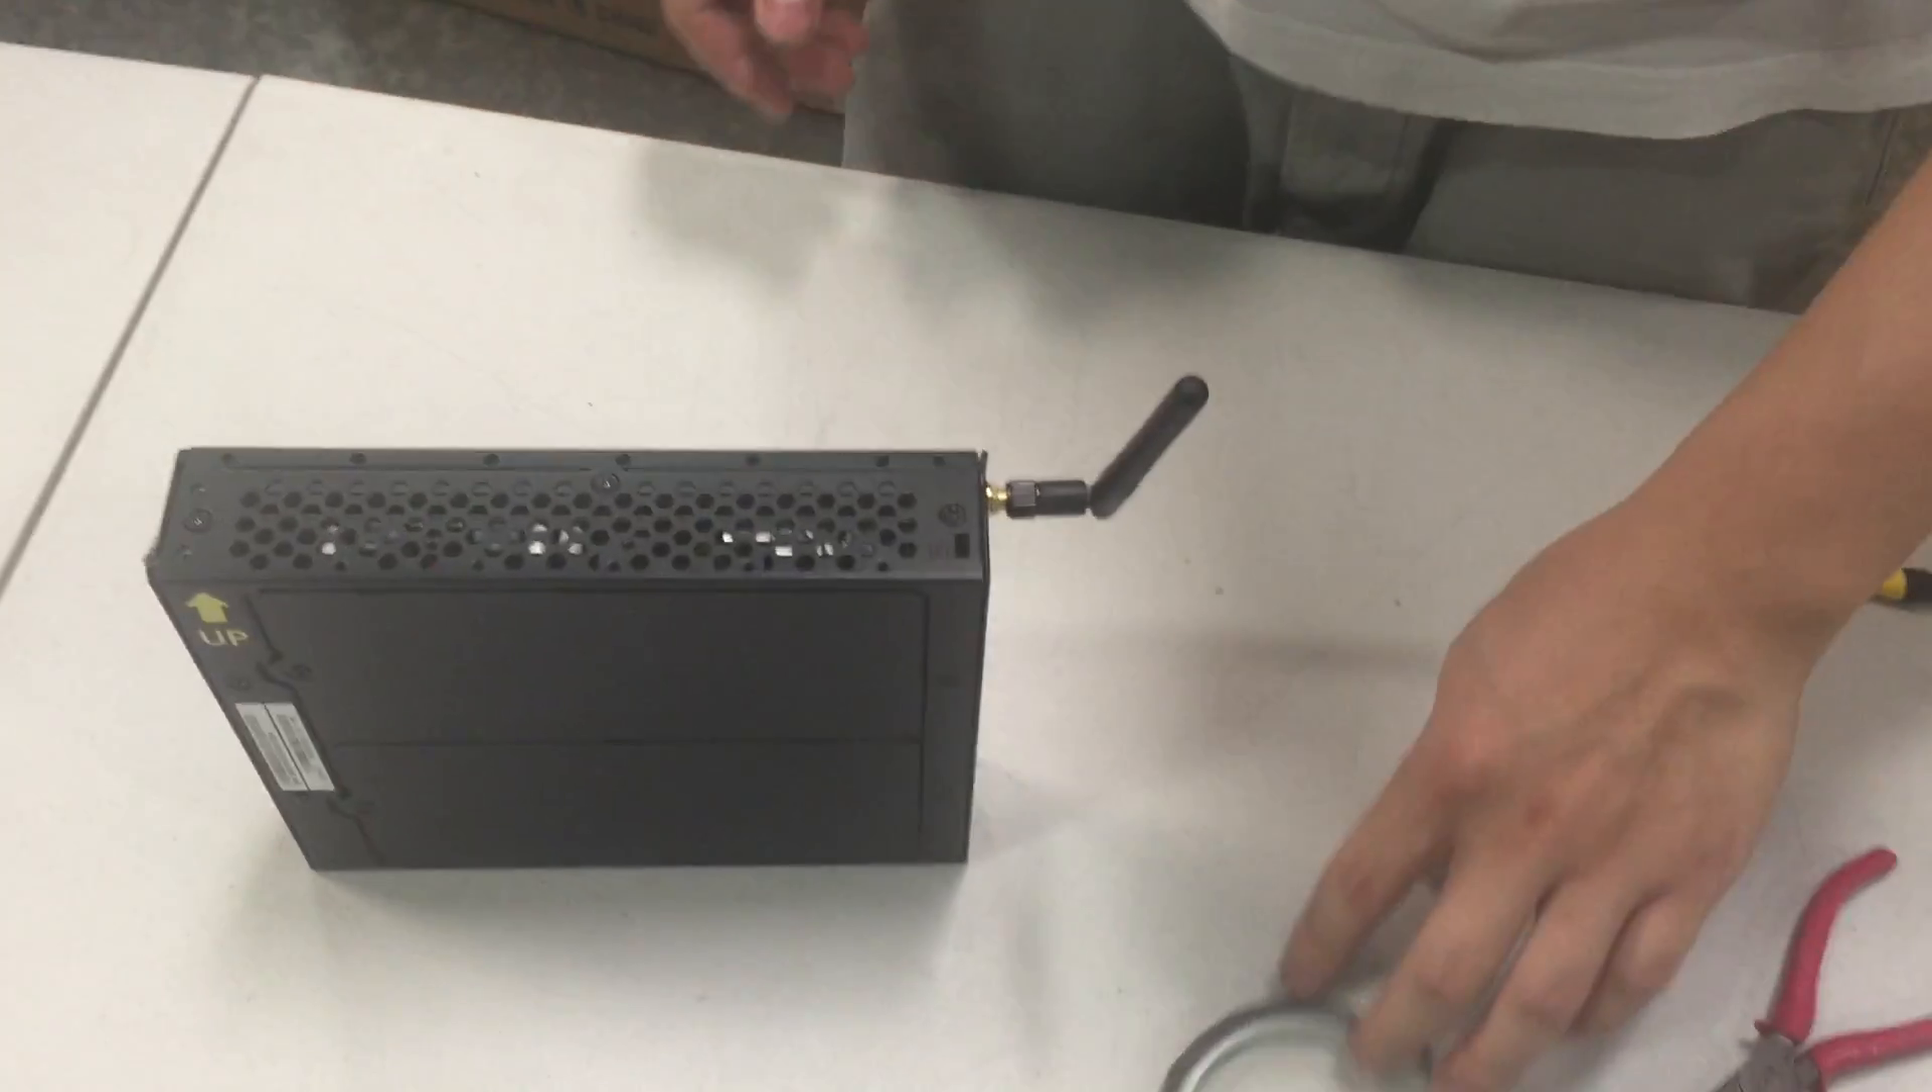Installation of the antenna is now complete.